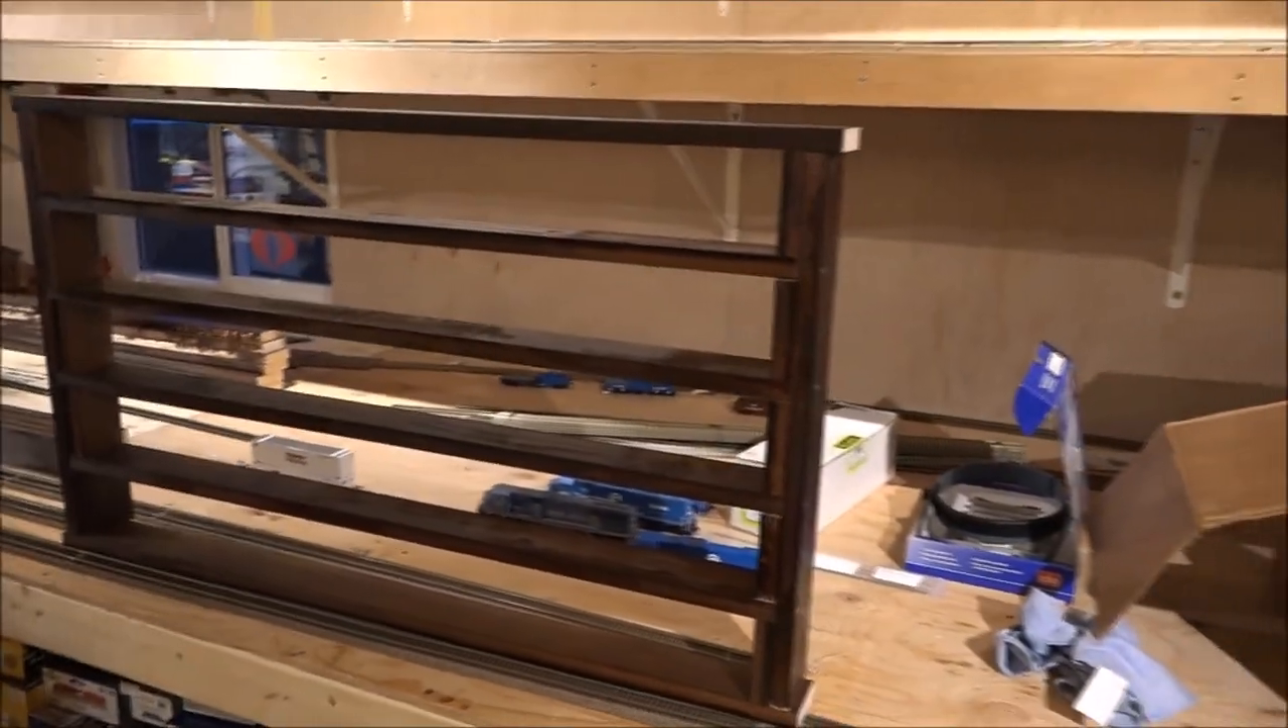There it is my shelf unit just need a few more screws in it and a back.